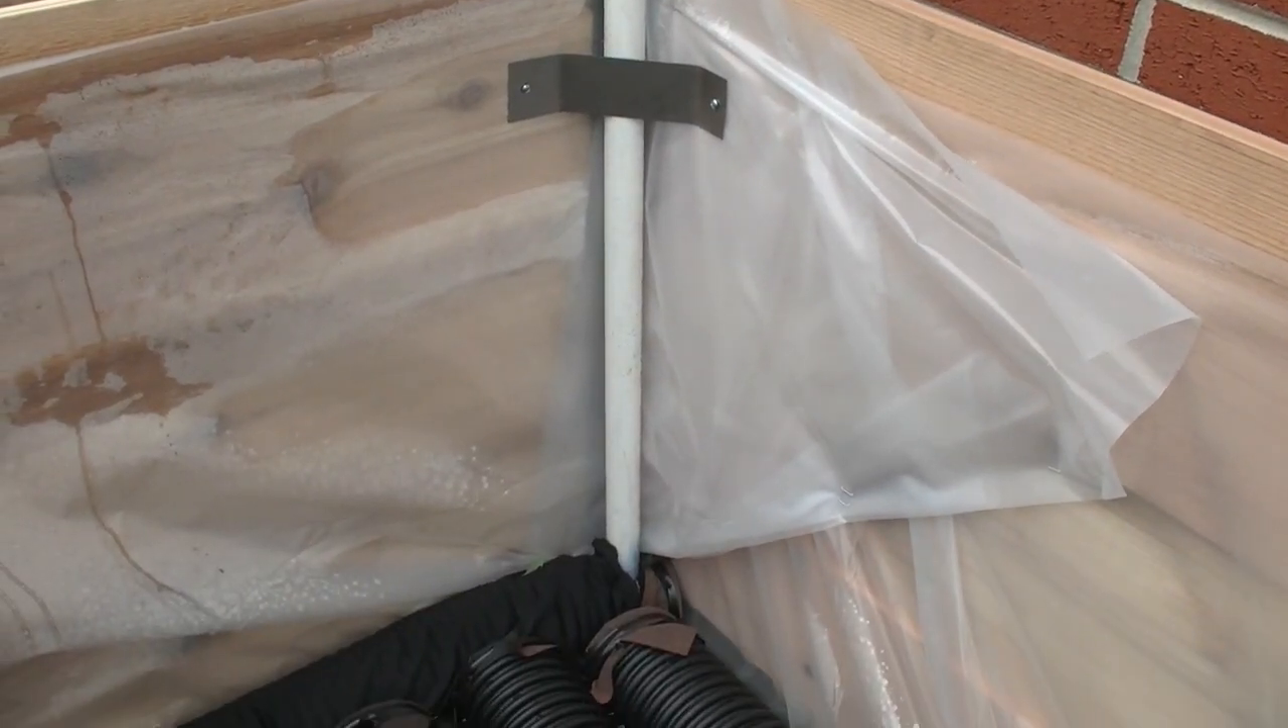And in this case, uh, these, I just made sure that tube stayed in there with just a piece of piece of sheet metal screwed into the side.